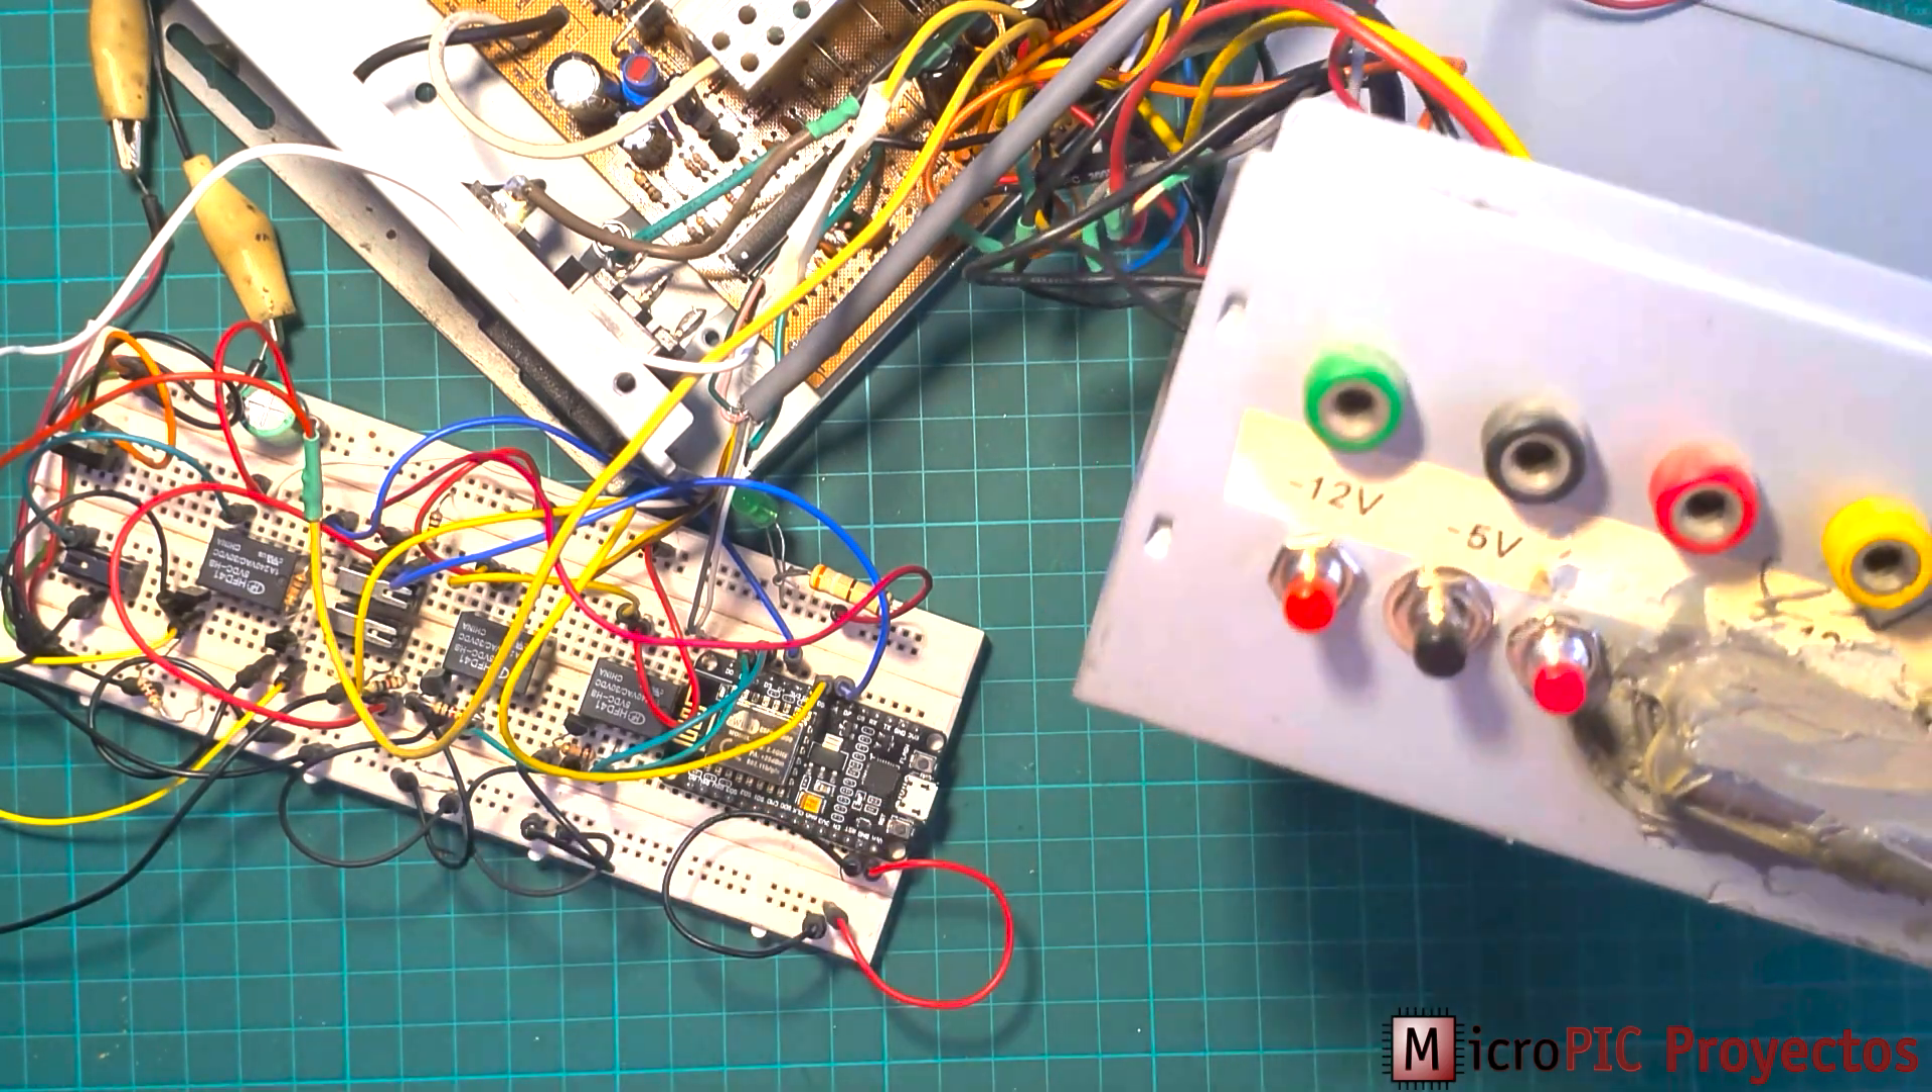A la fuente mientras tanto le he colocado los 3 pulsadores en el frontal.